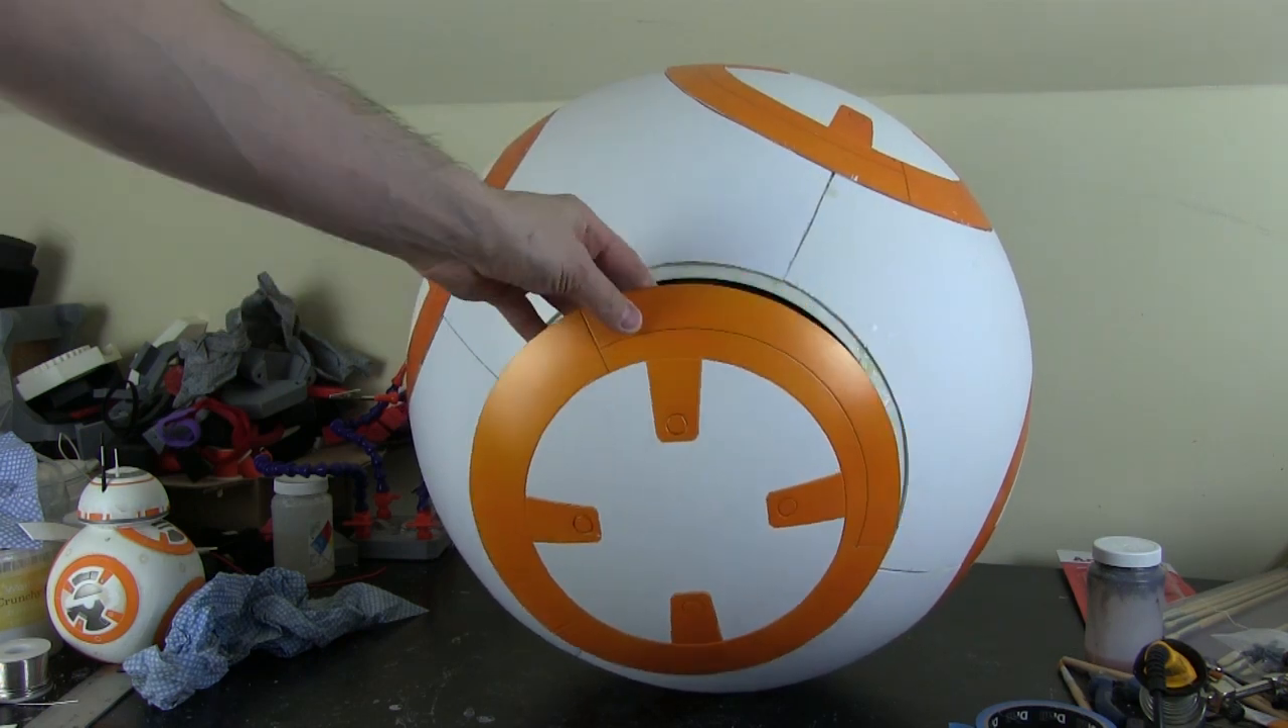The panels don't all align amazingly there's a few gaps obviously this is one of the removable ones so it is going to have to be weathered unfortunately.